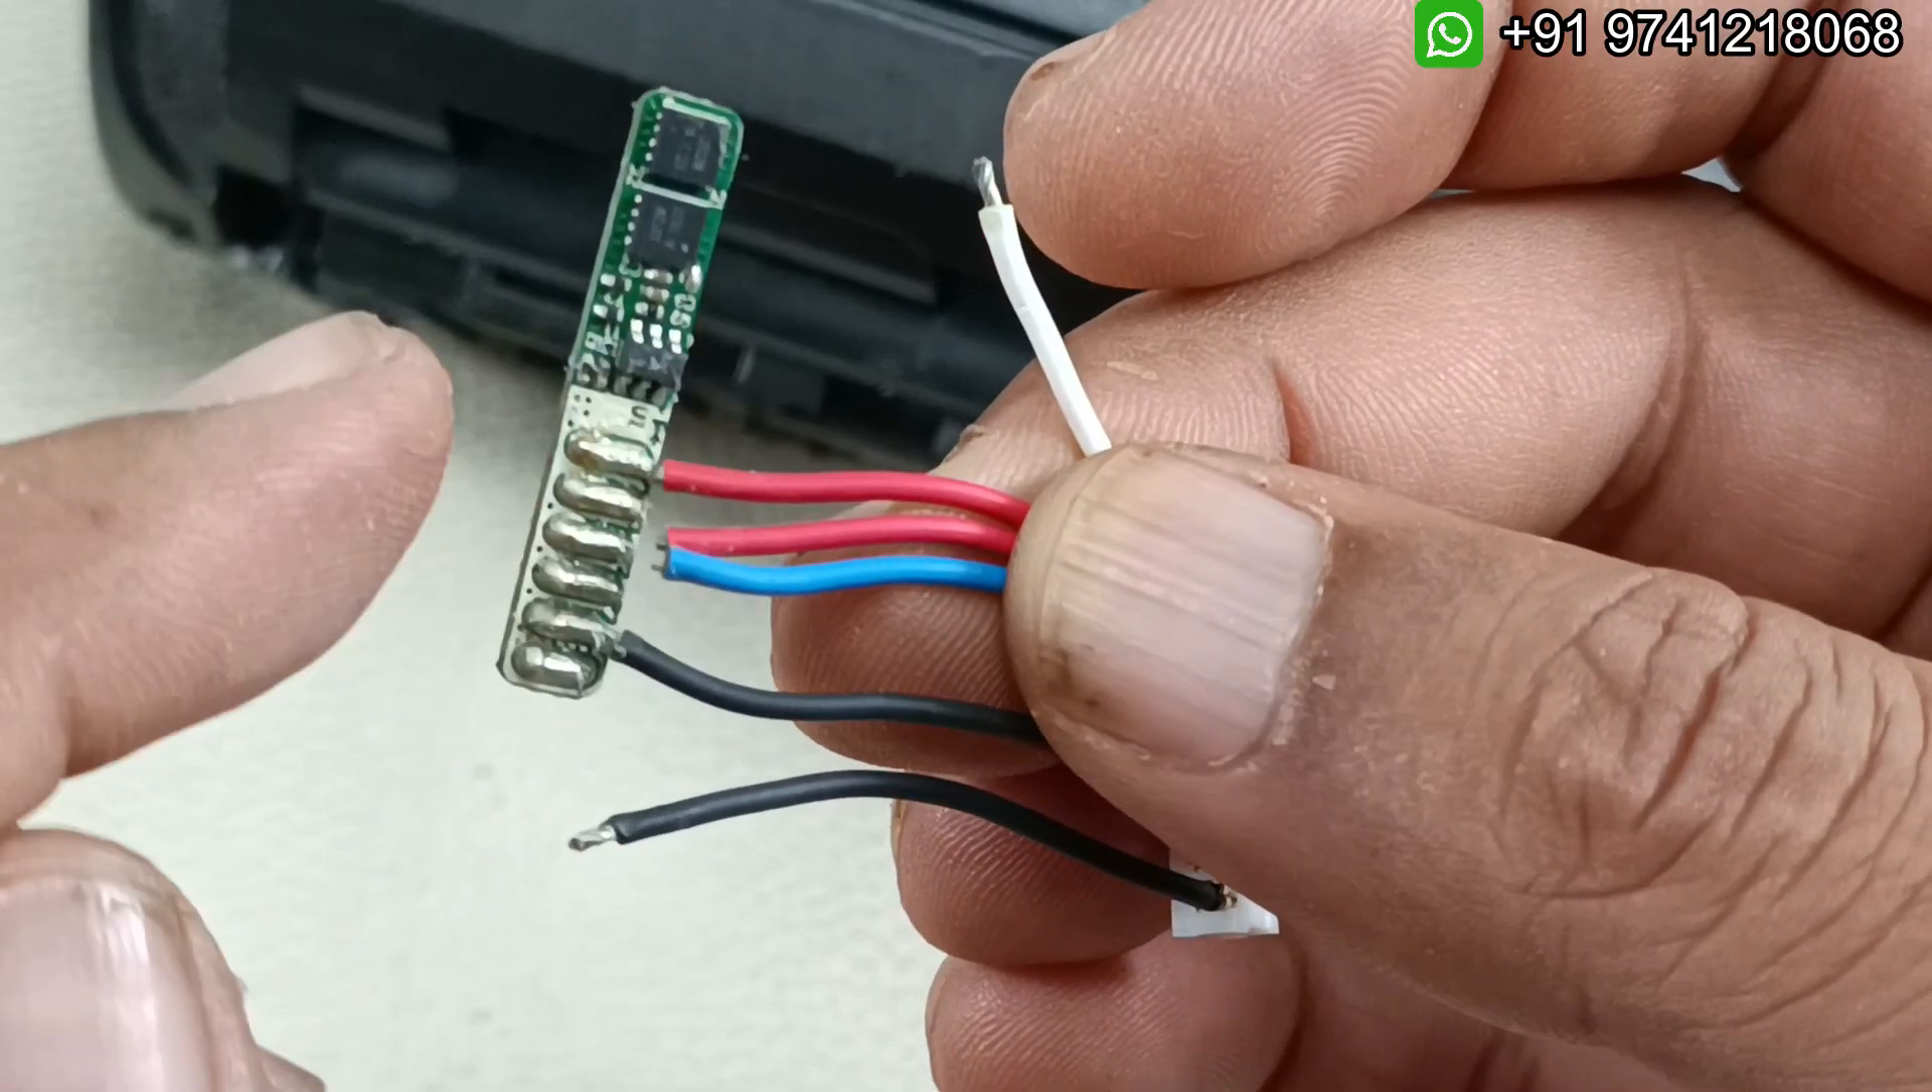All these four wires has been broken actually so i have to solder all this.